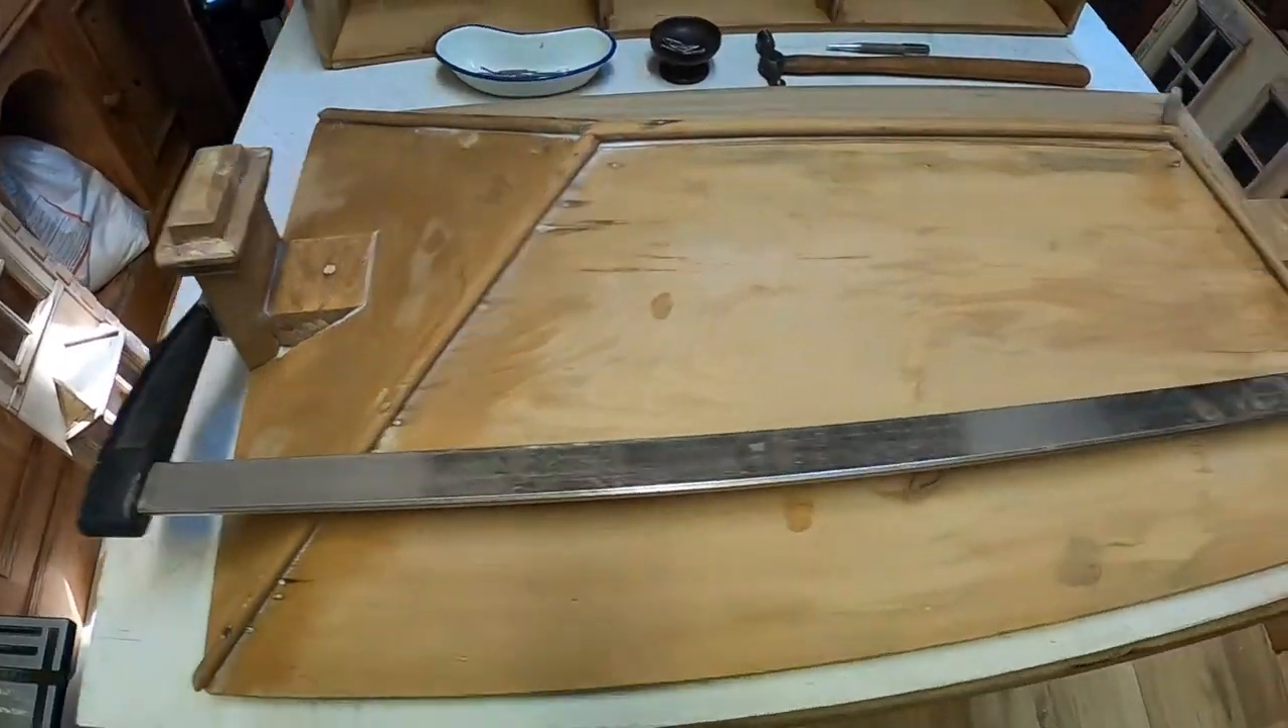Okay, roof is all glued up and clamped, we're going to leave all that to dry now.